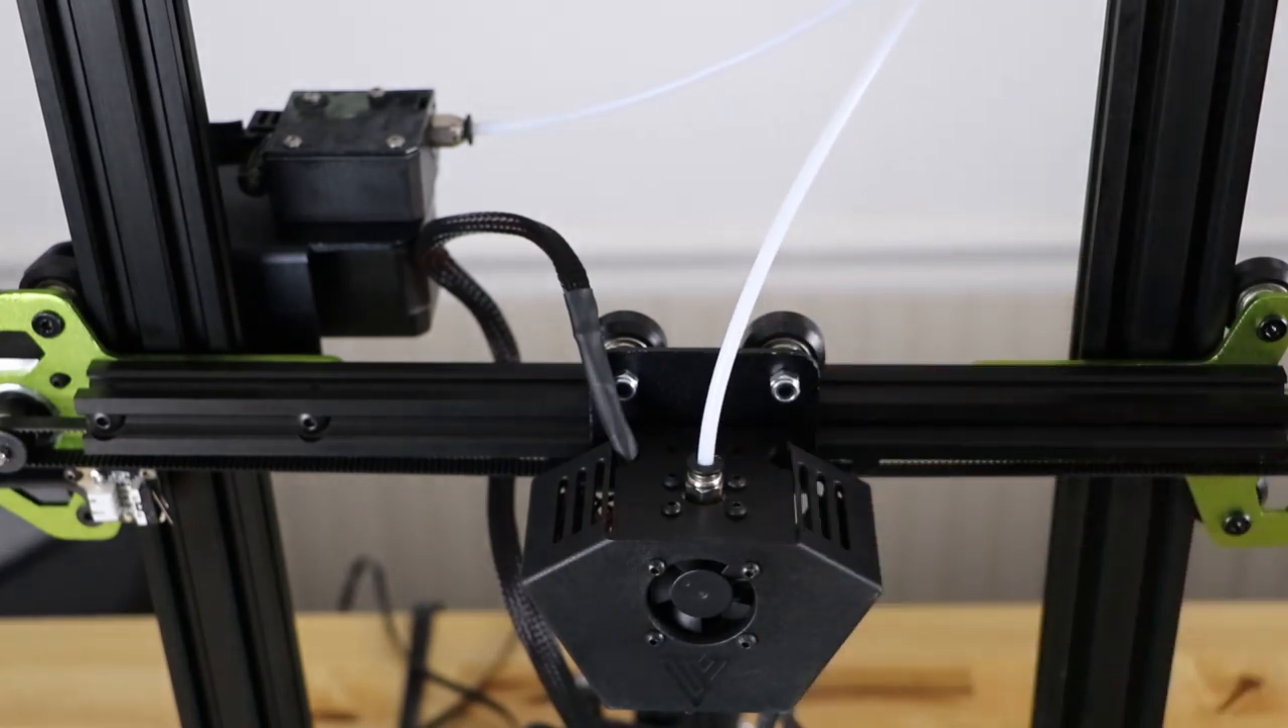So our PTFE tube is now installed.